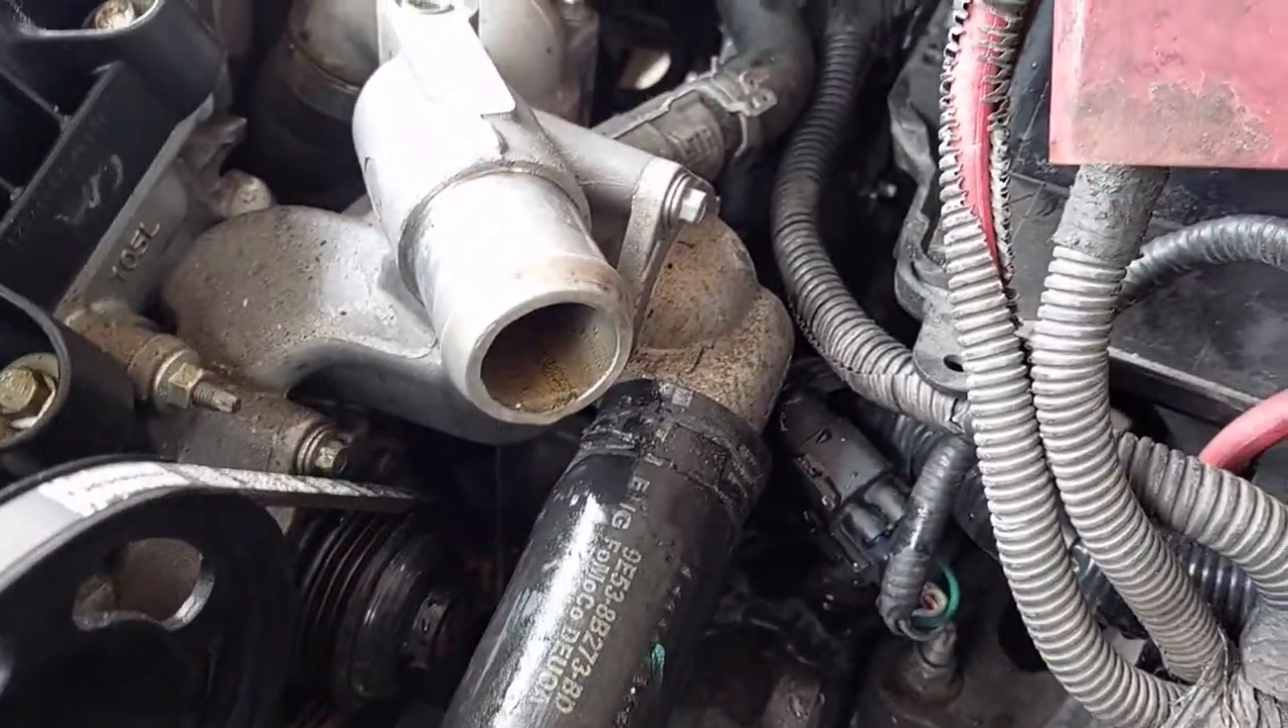All right, so top hose is off.